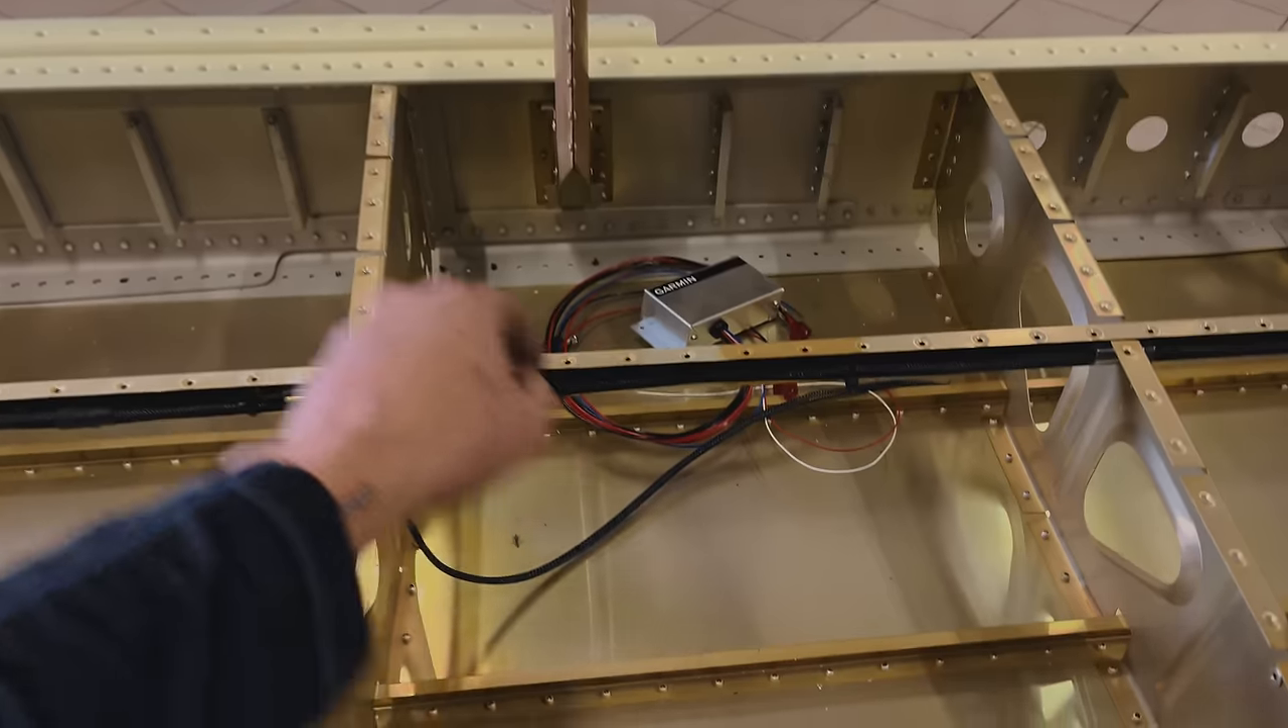I've already got the wiring harness in.